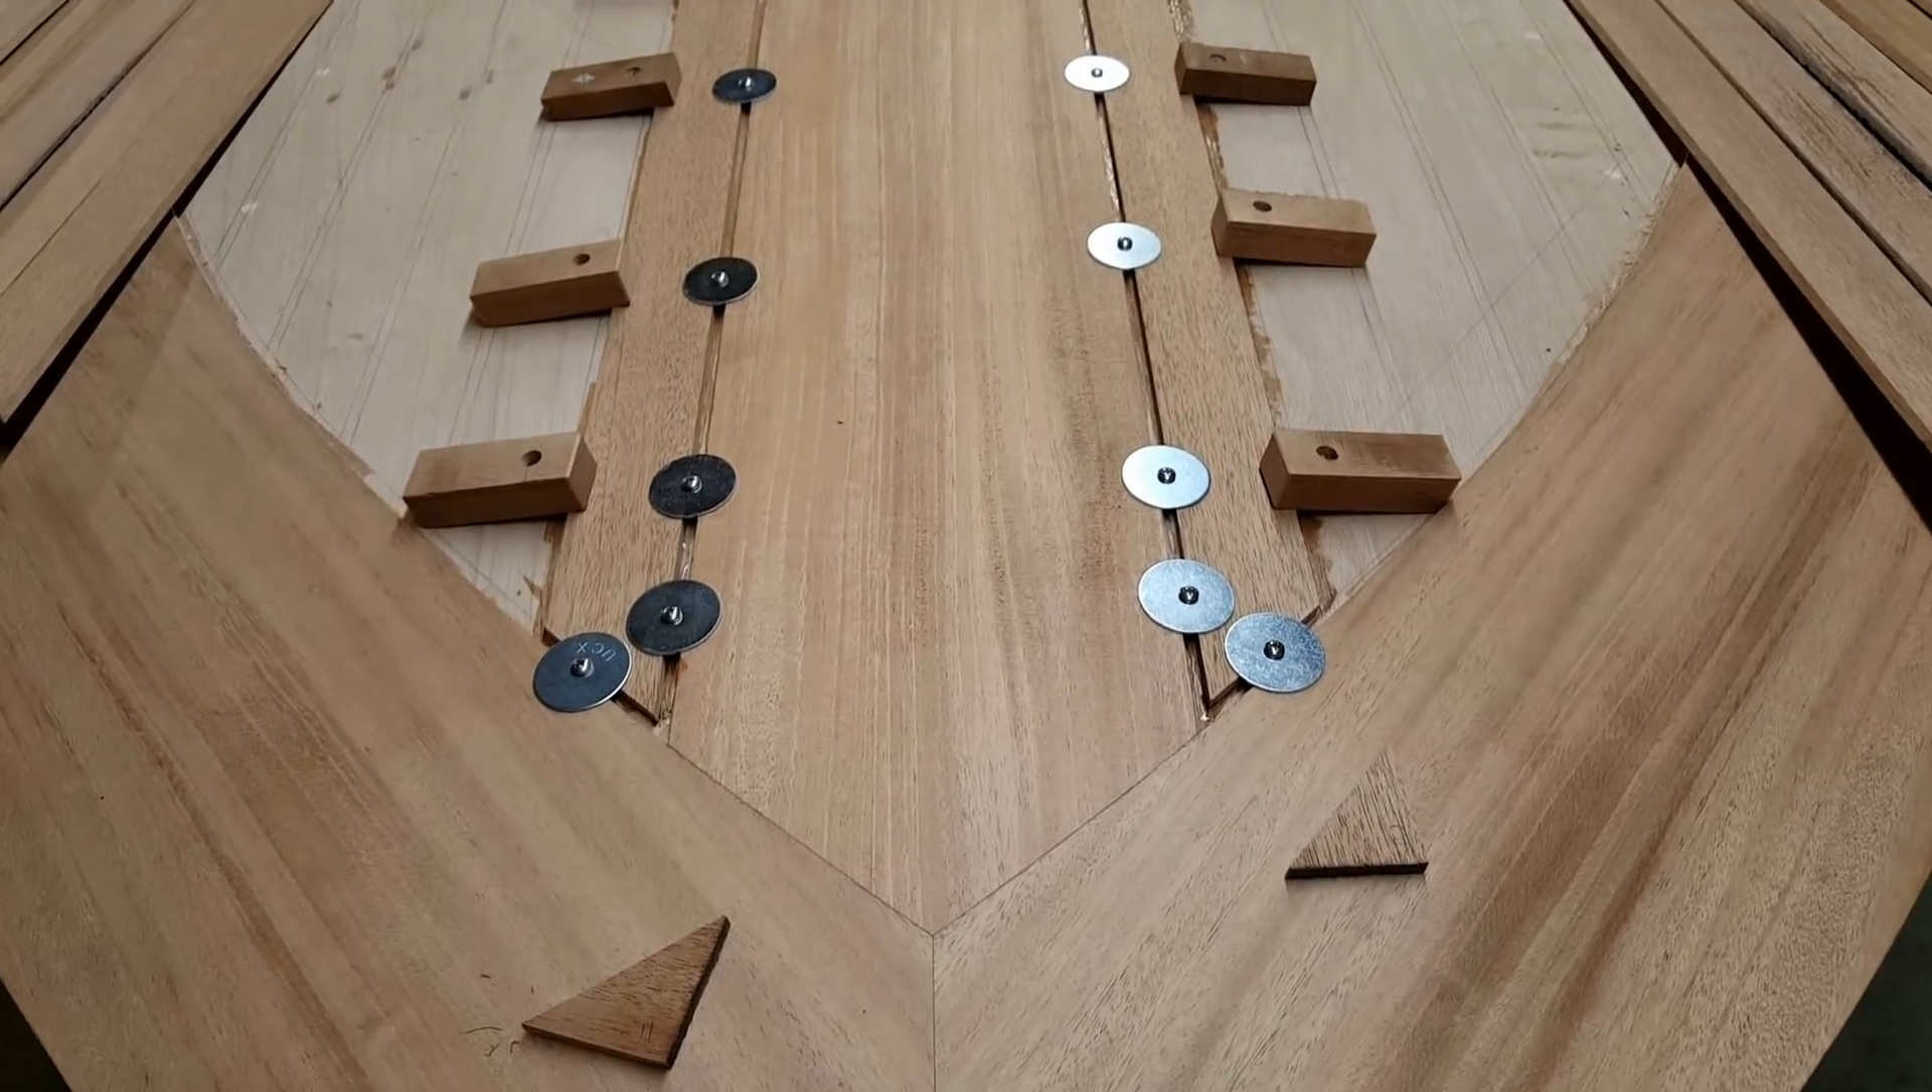But anyhow two planks down and a whole lot more to go.